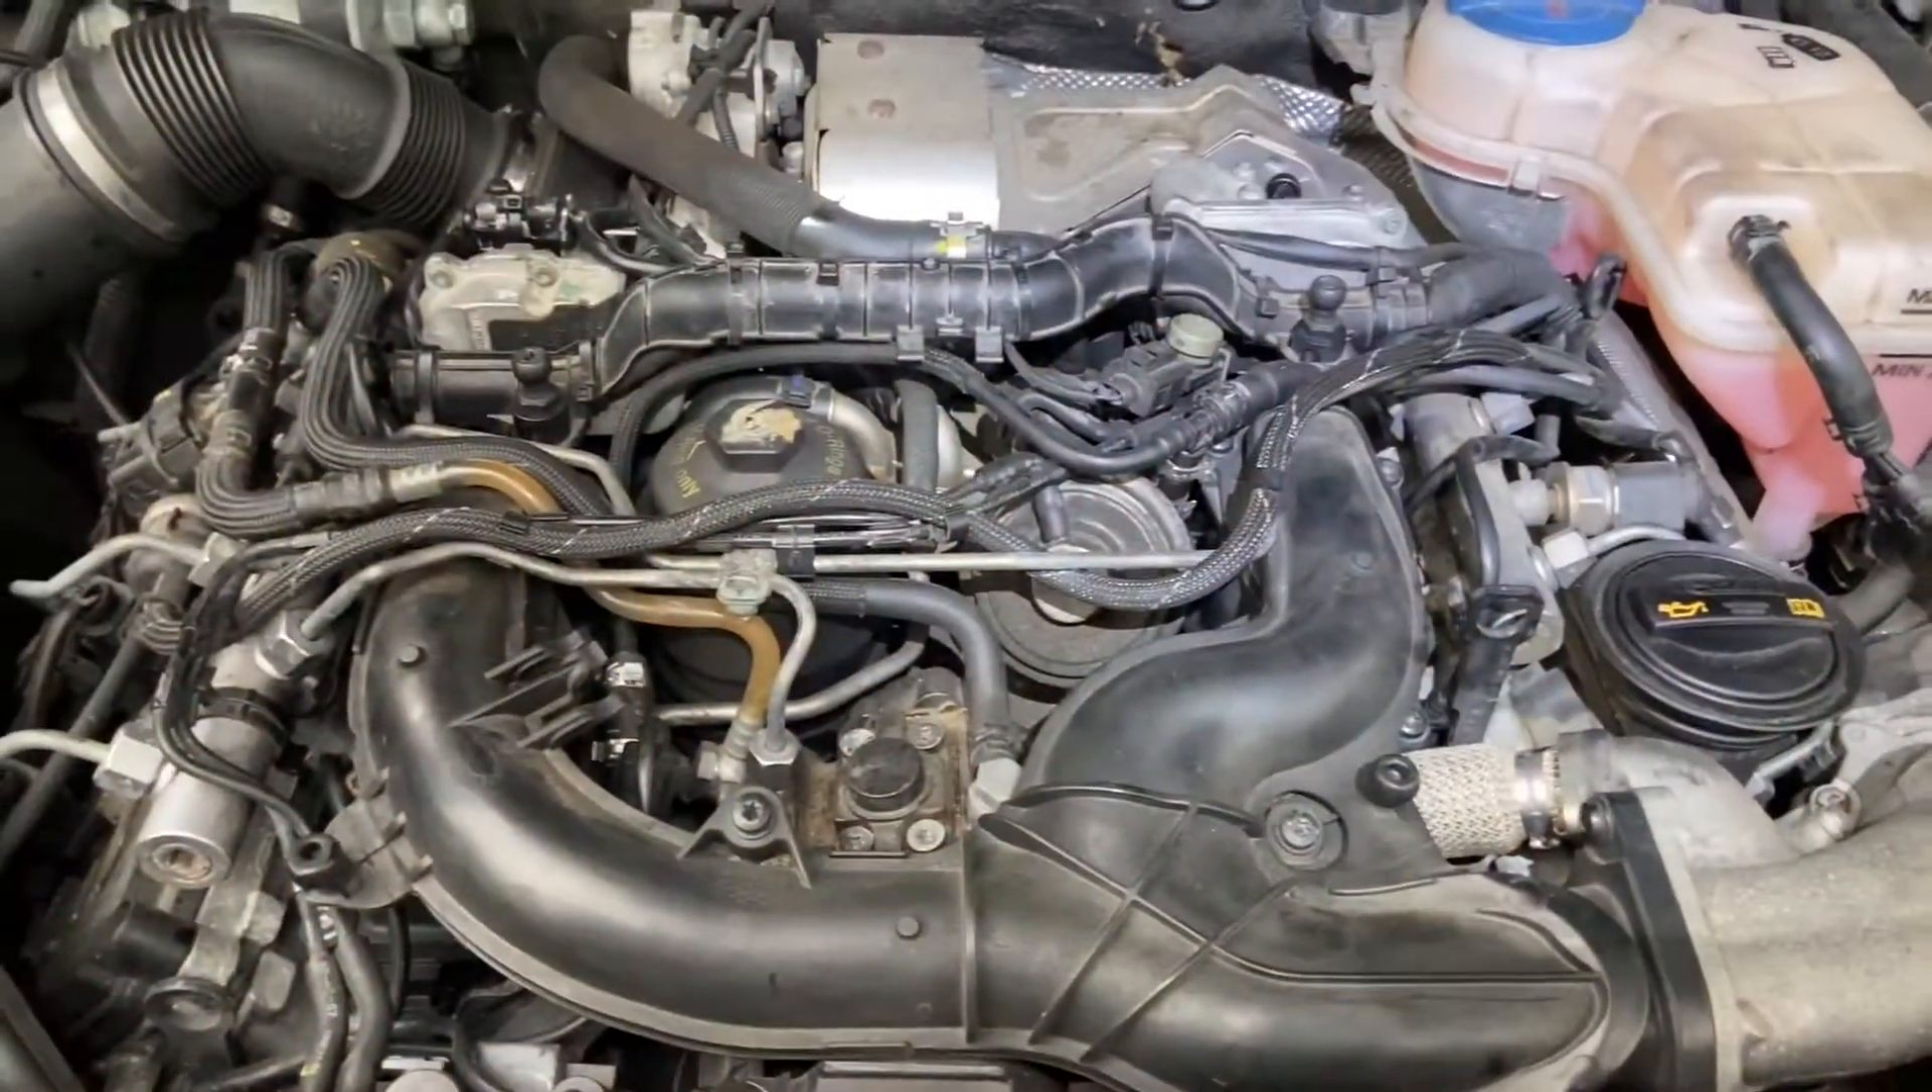Here's the engine with the cover off.